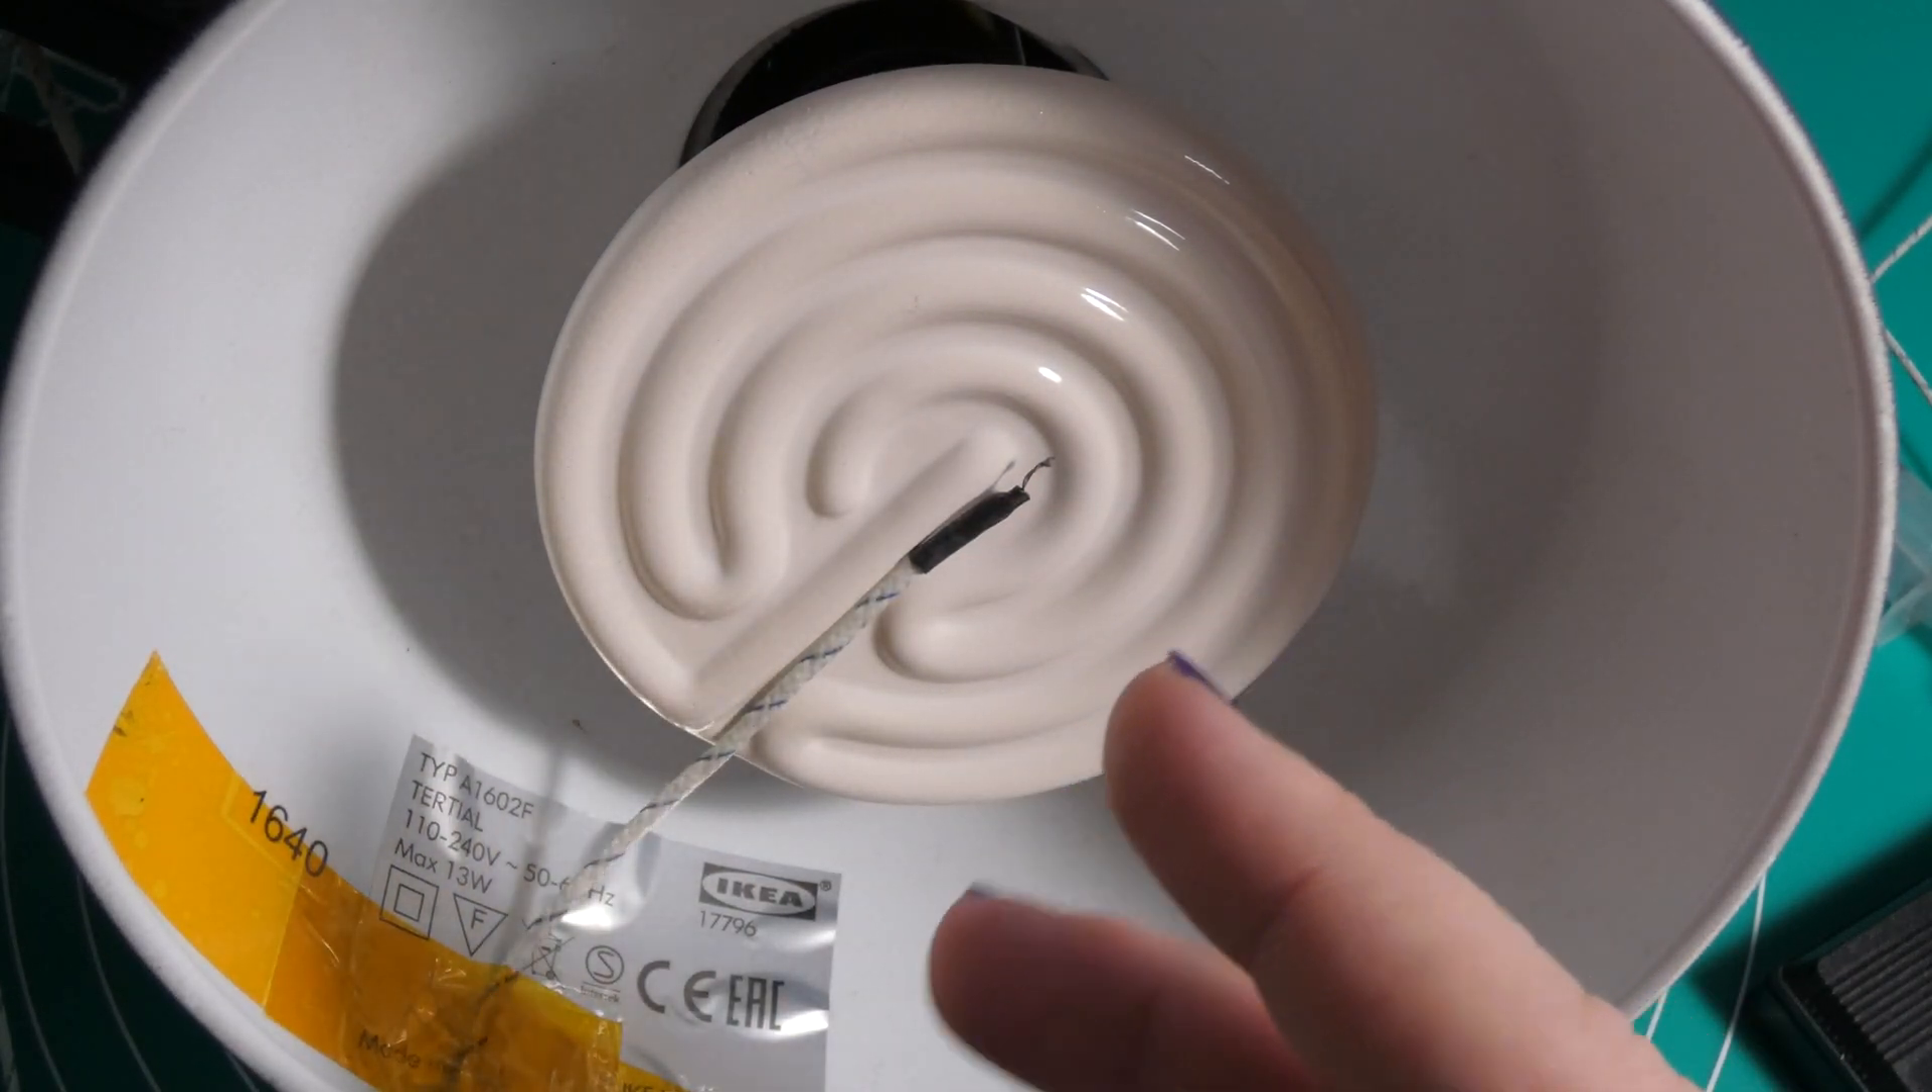Alright all the necessary preparations are done at least the ones that I'm going to do off camera I attached the thermocouple over here.